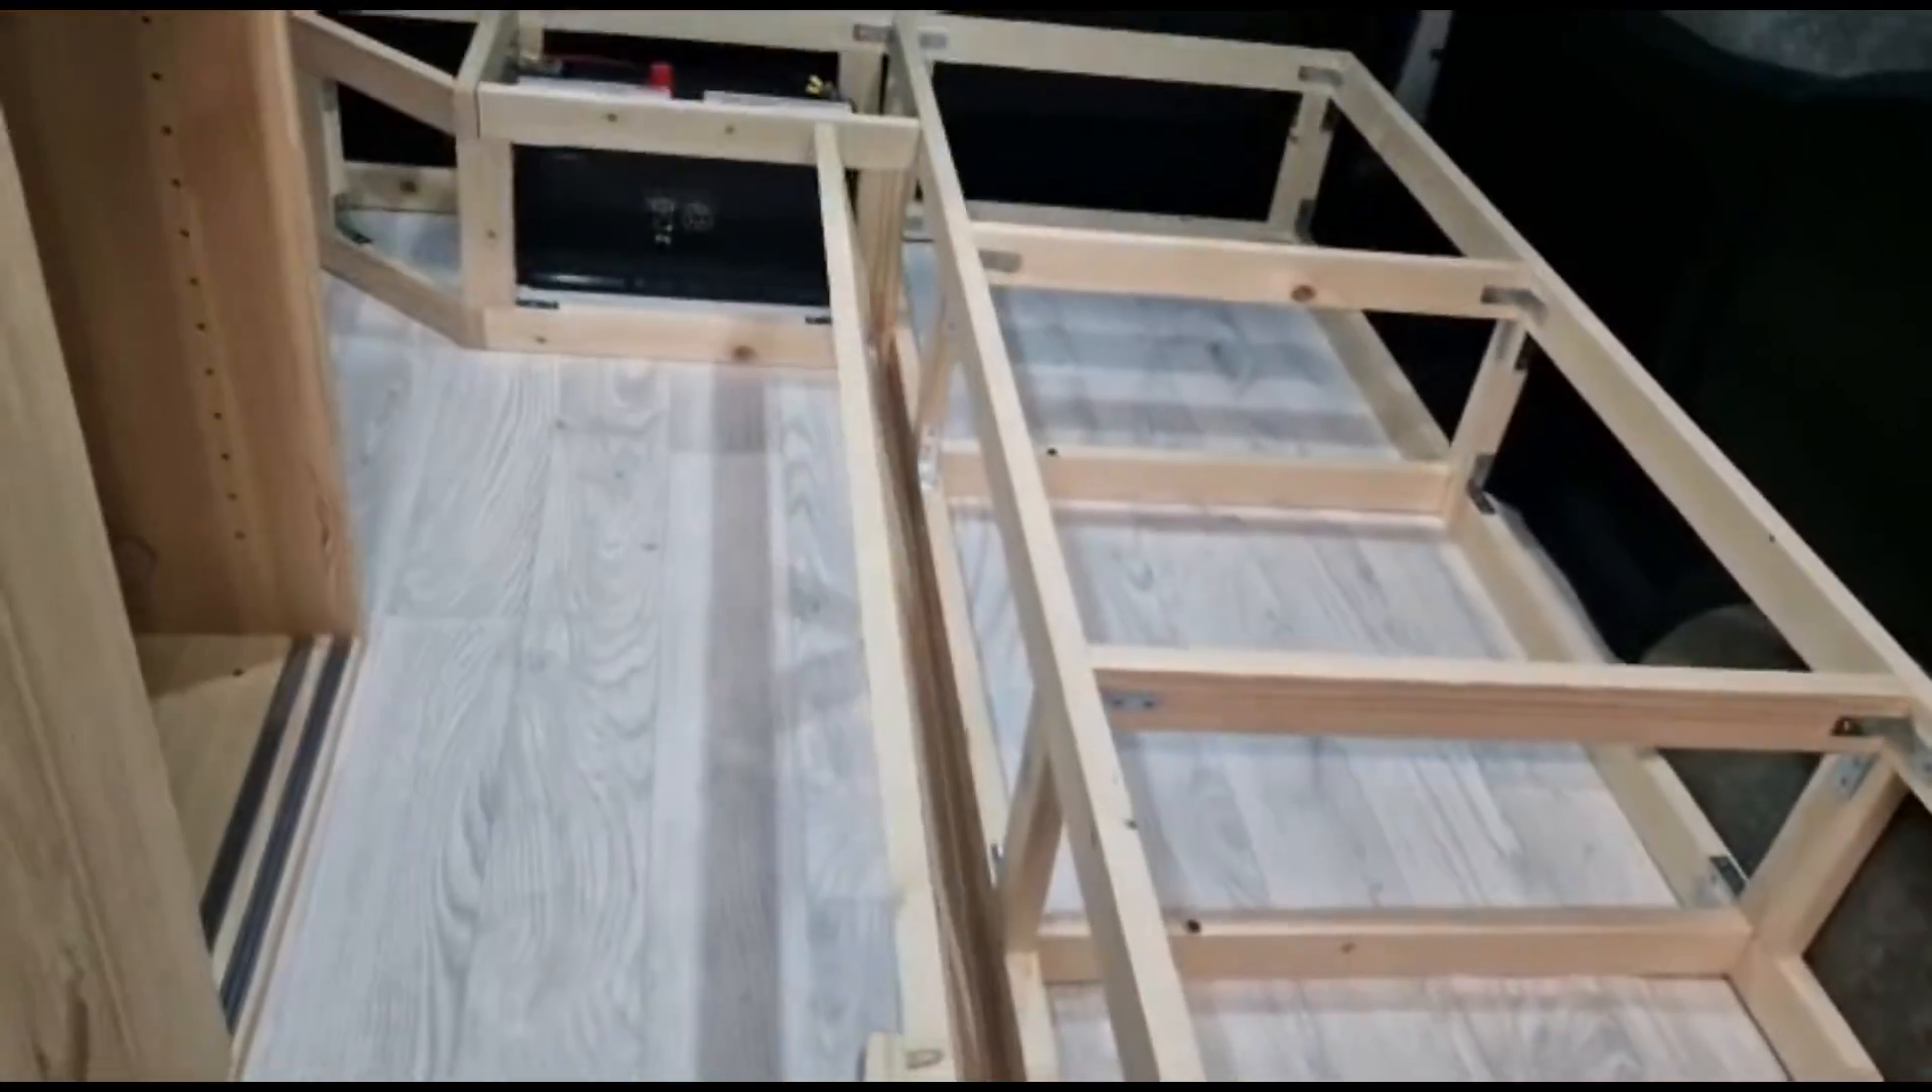Obviously, all the bed's in now. Just need to put the slats.